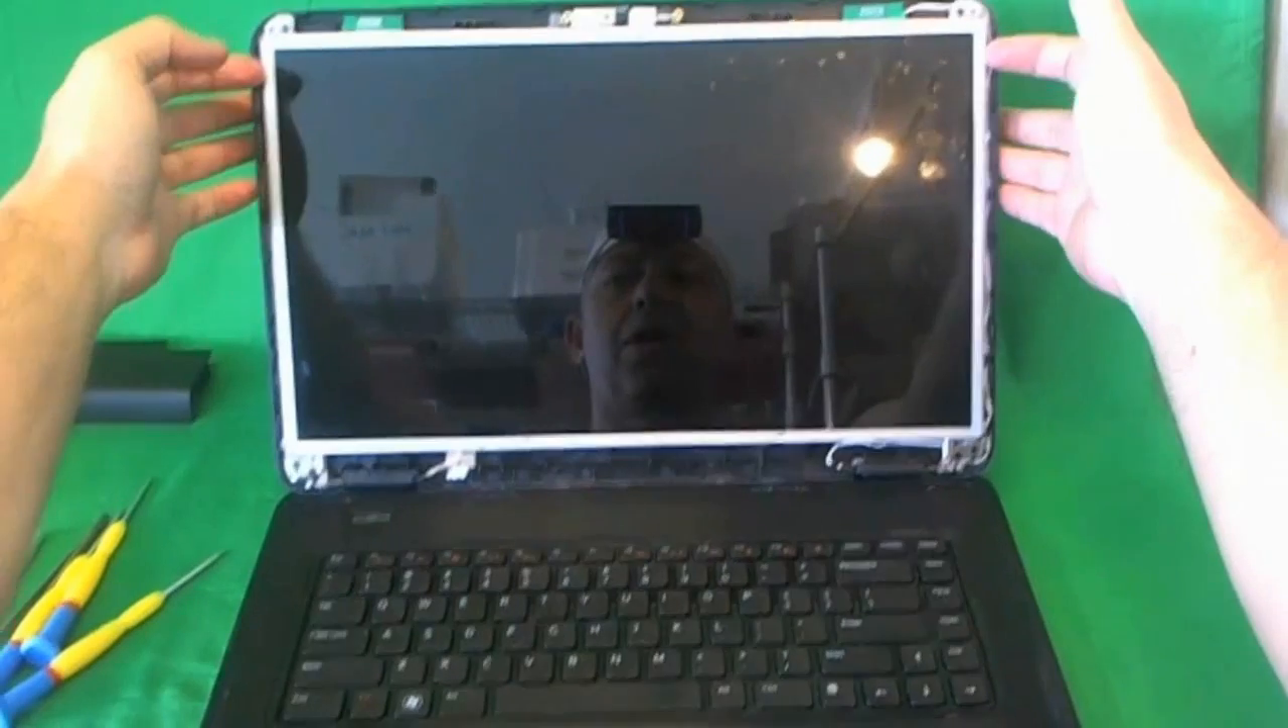Okay, now we remove the bezel, and put it to the side, and now we have the screen assembly.